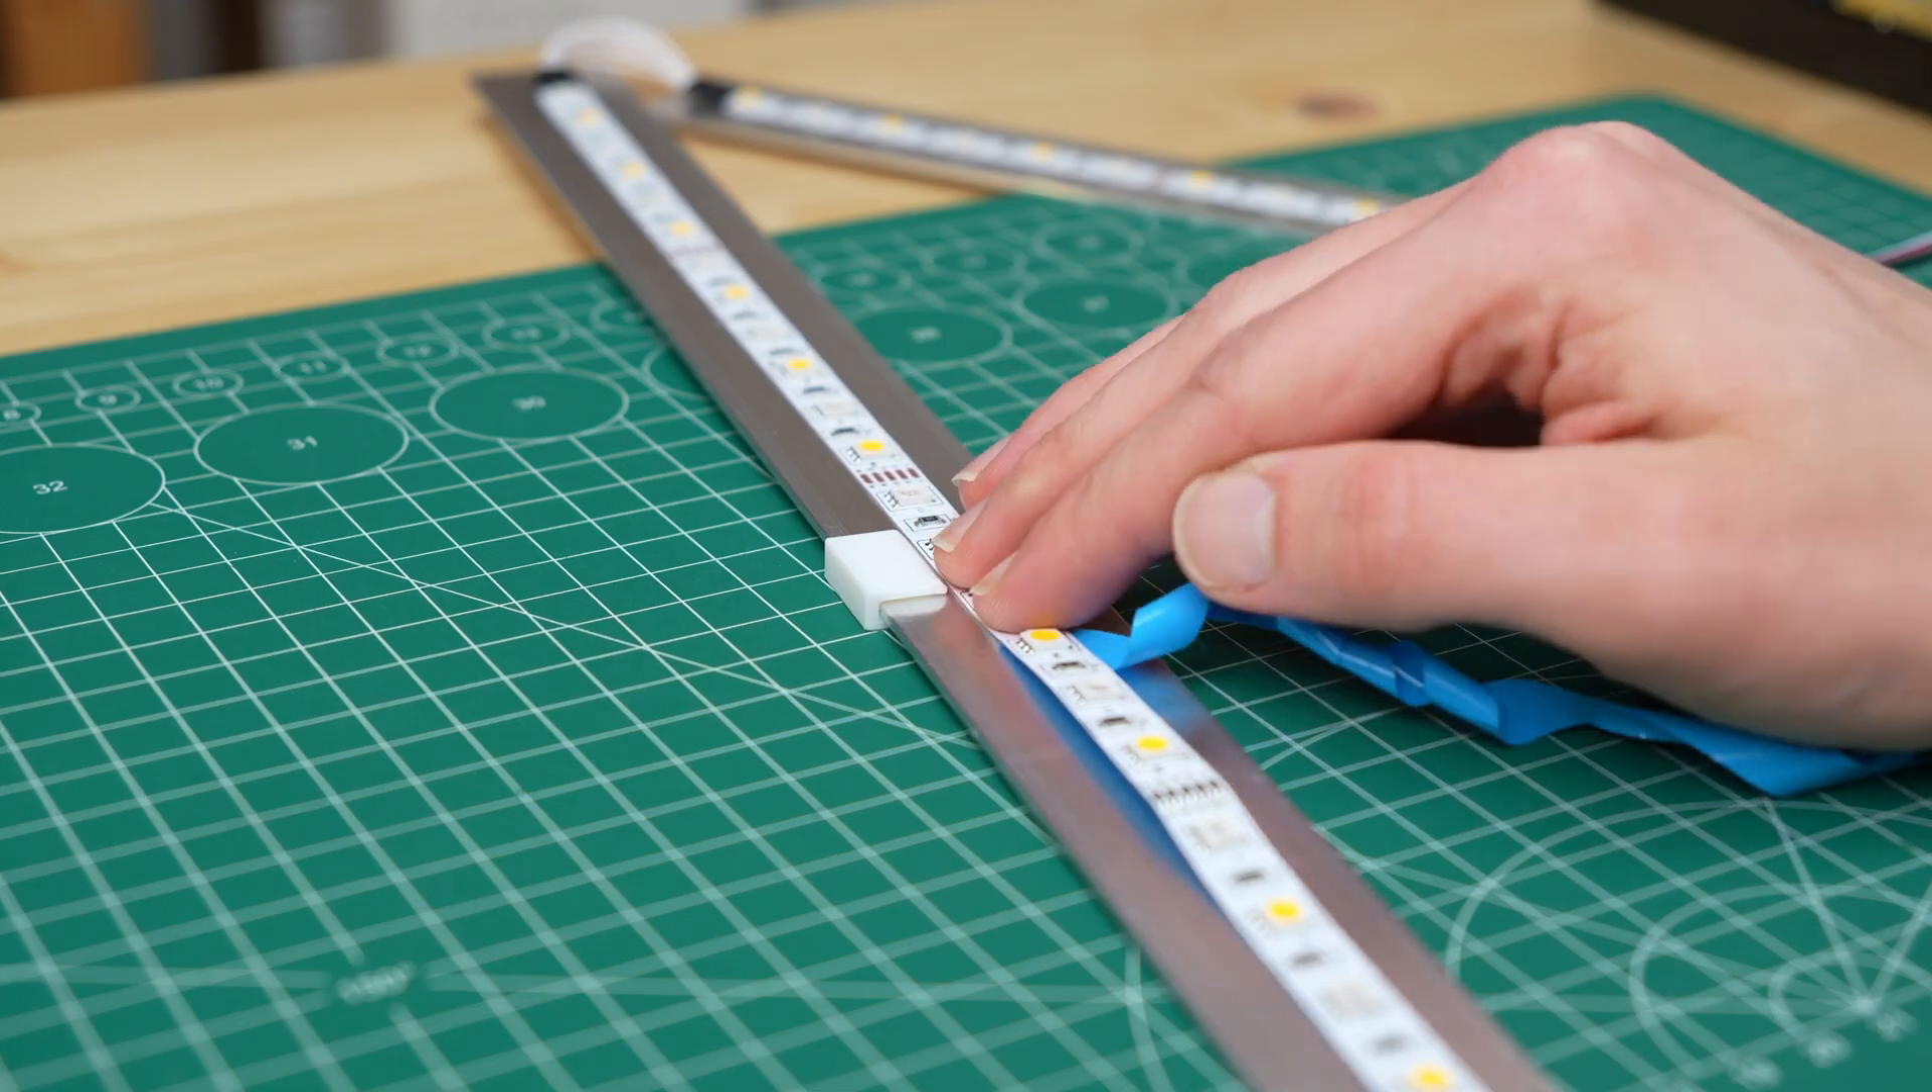On the aluminum profiles I glued the LED strip, using this simple jig to keep it centered.